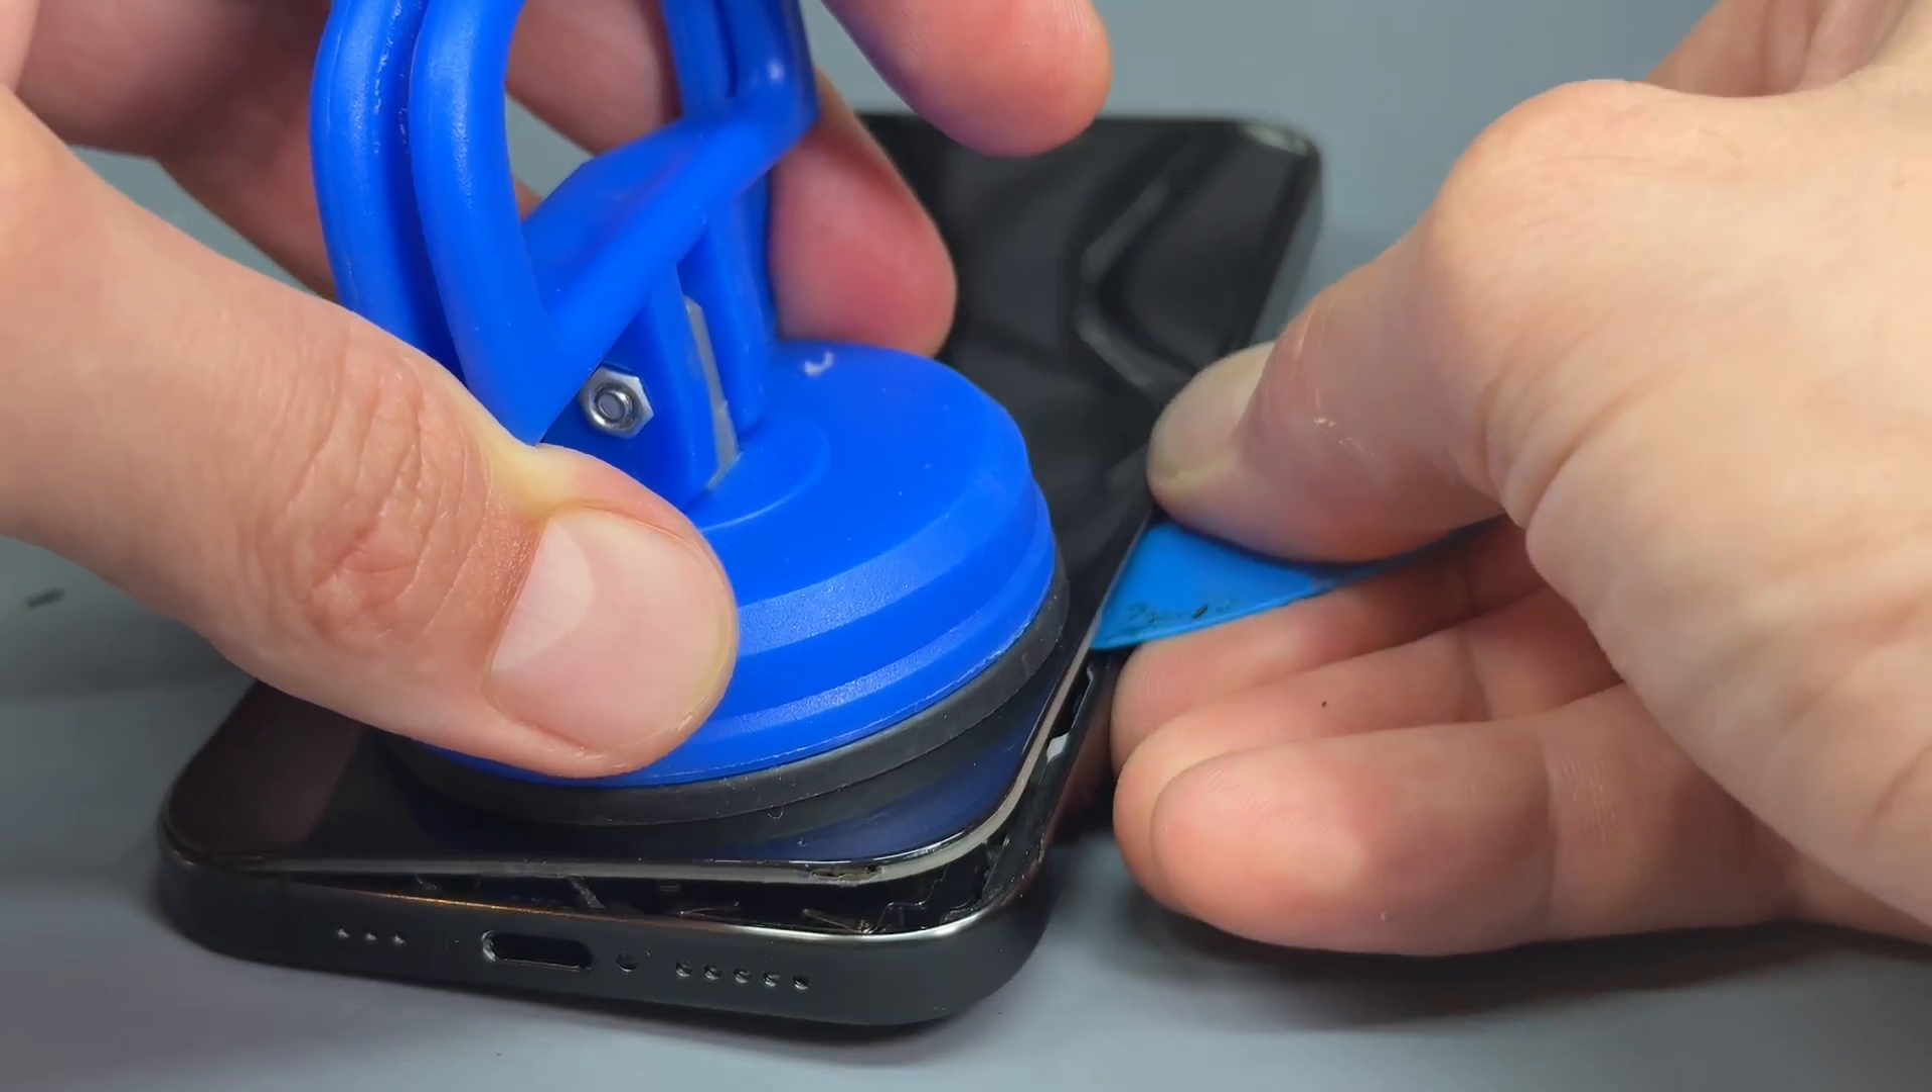I think it's the original, but you can see we've separated the screen and we made a gap large enough now to fit this plastic guitar pick in that we're going to very carefully run down this right-hand edge.